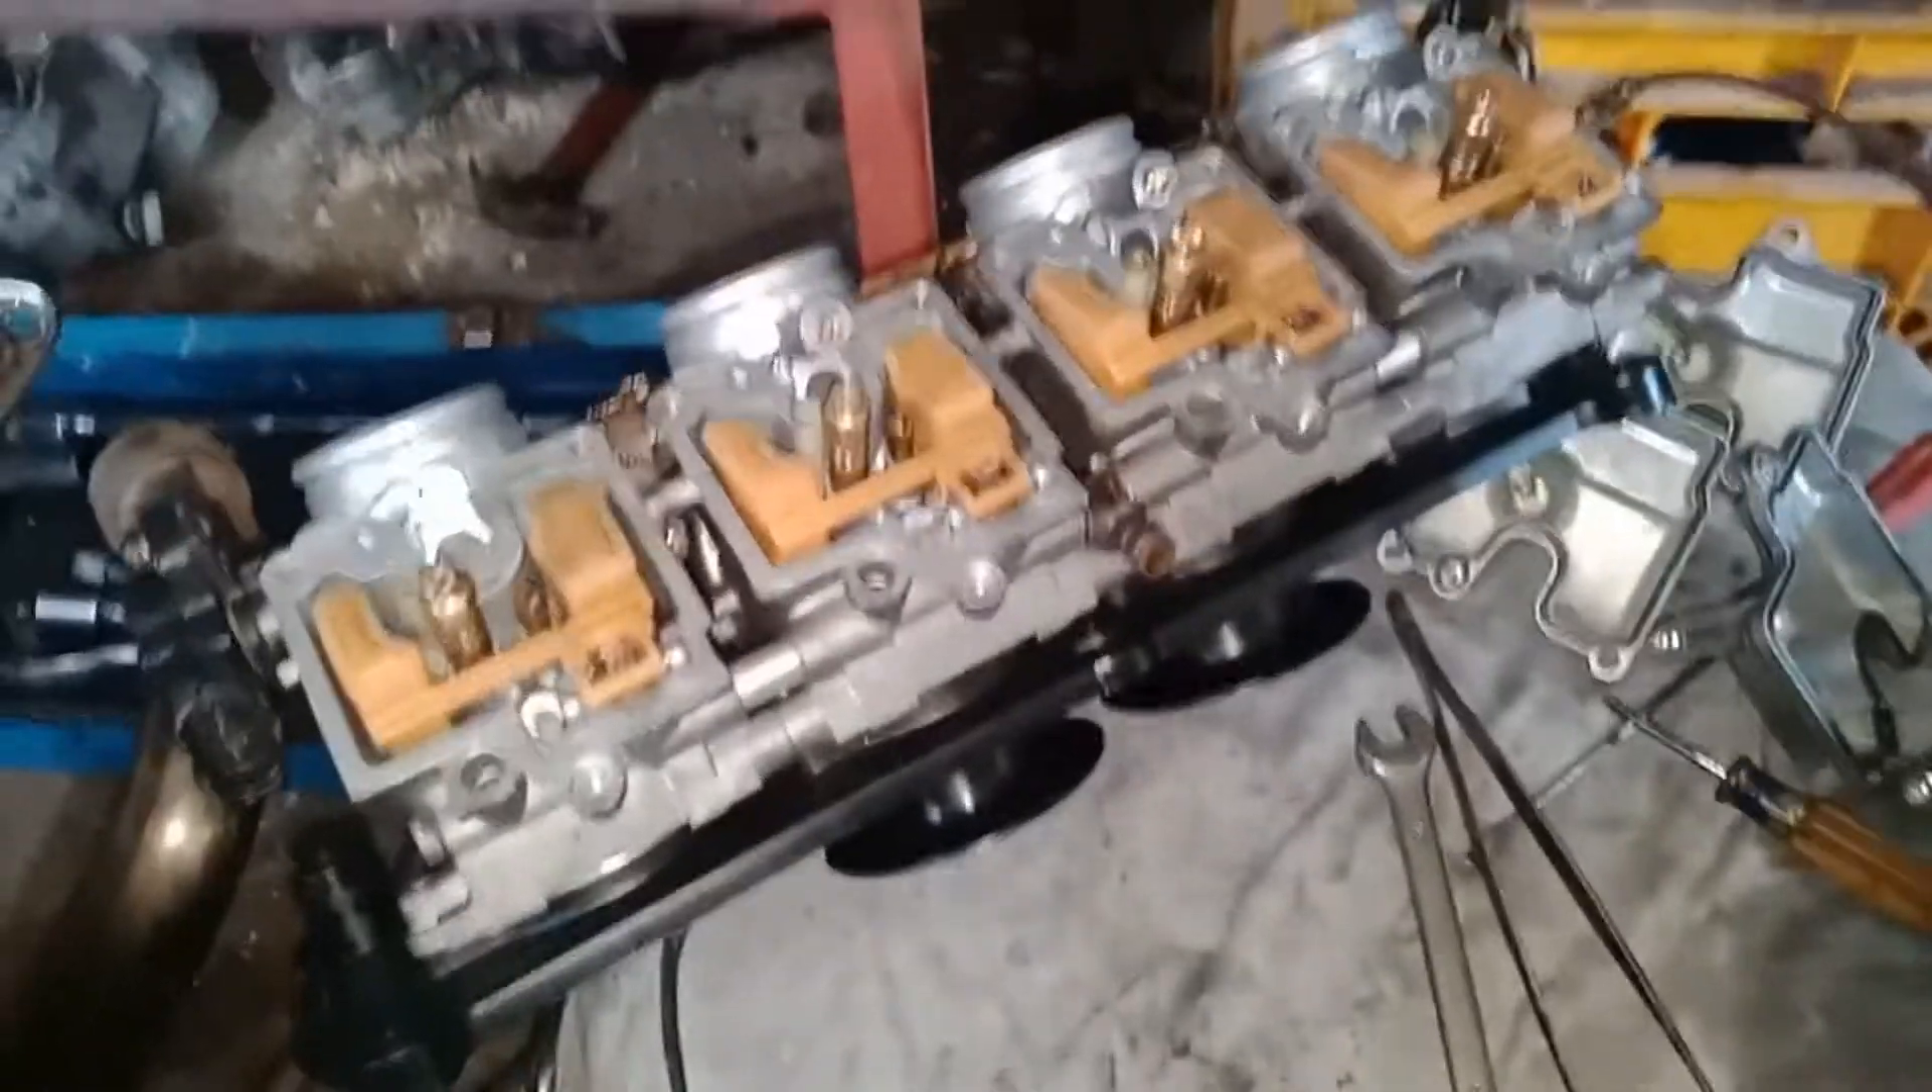Ito na guys na set na natin yung mga laman ng karburador.